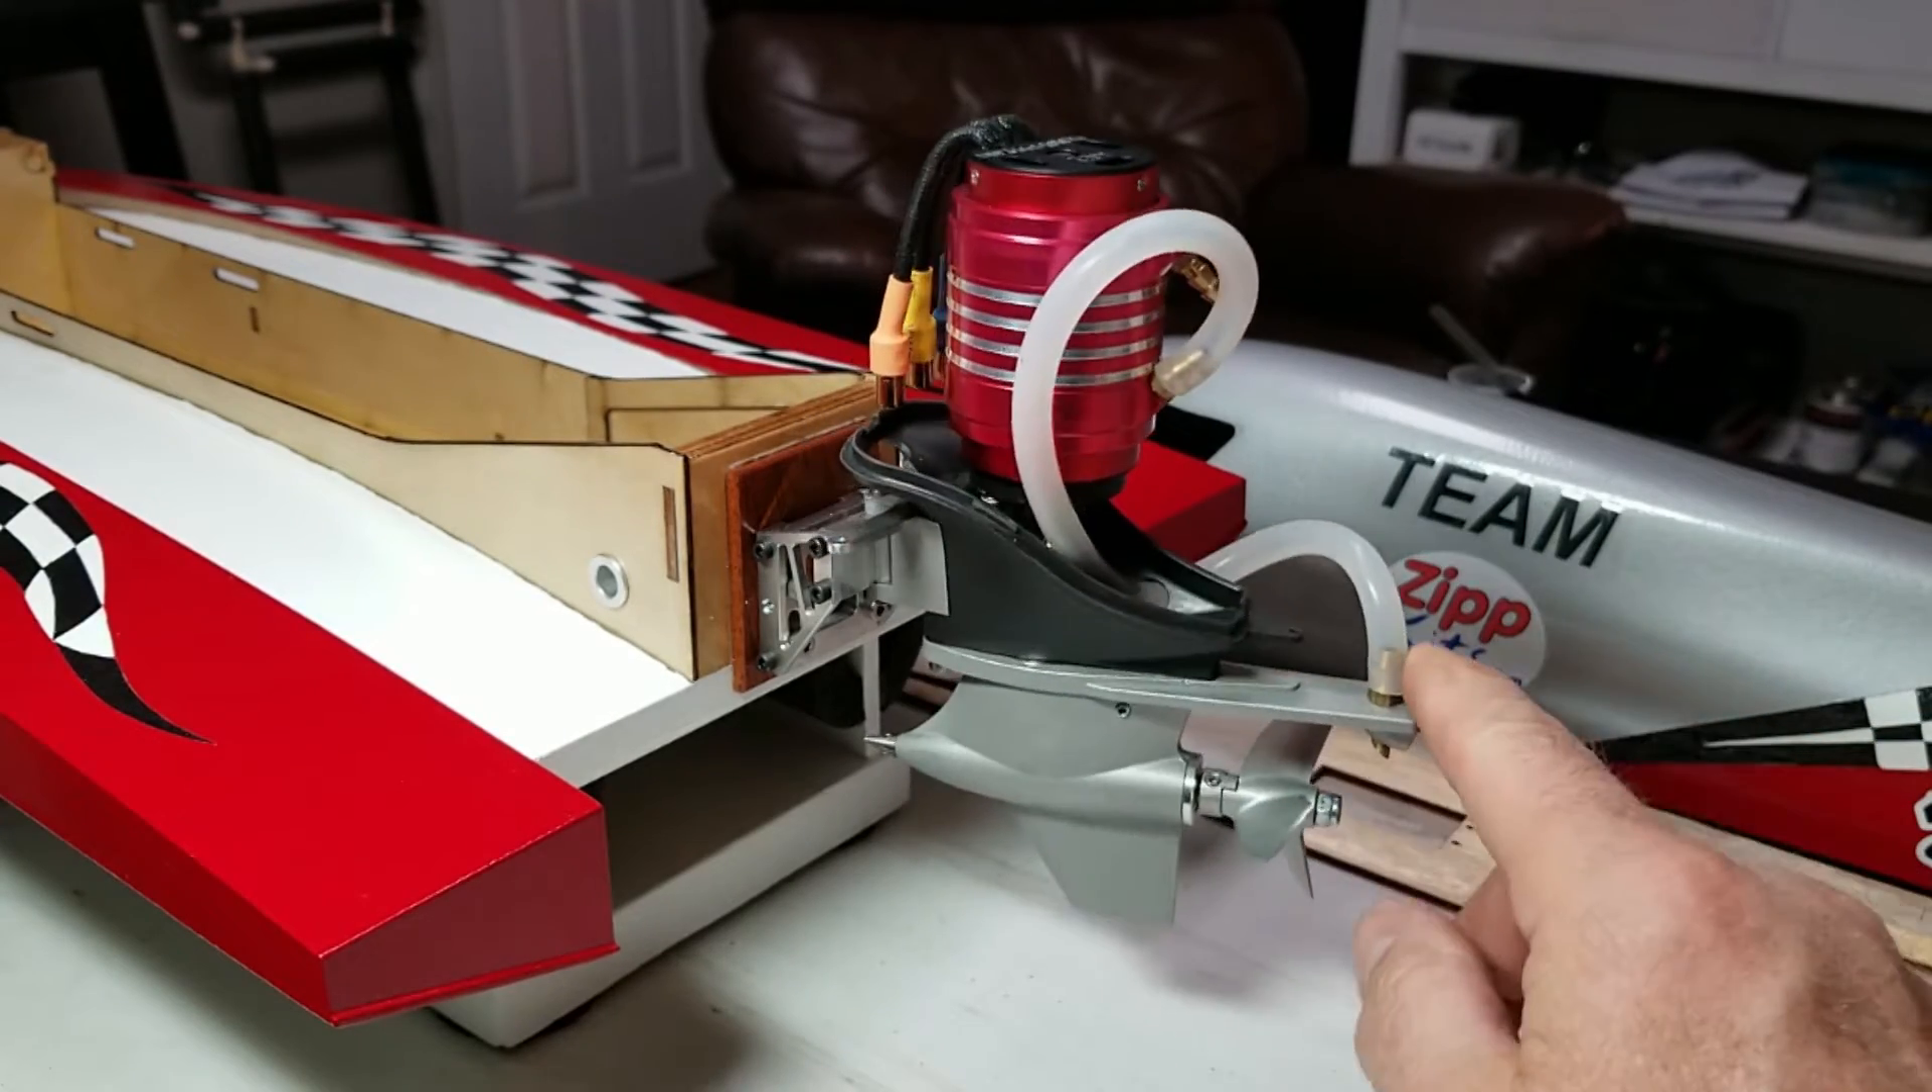All right, got the motor hung.